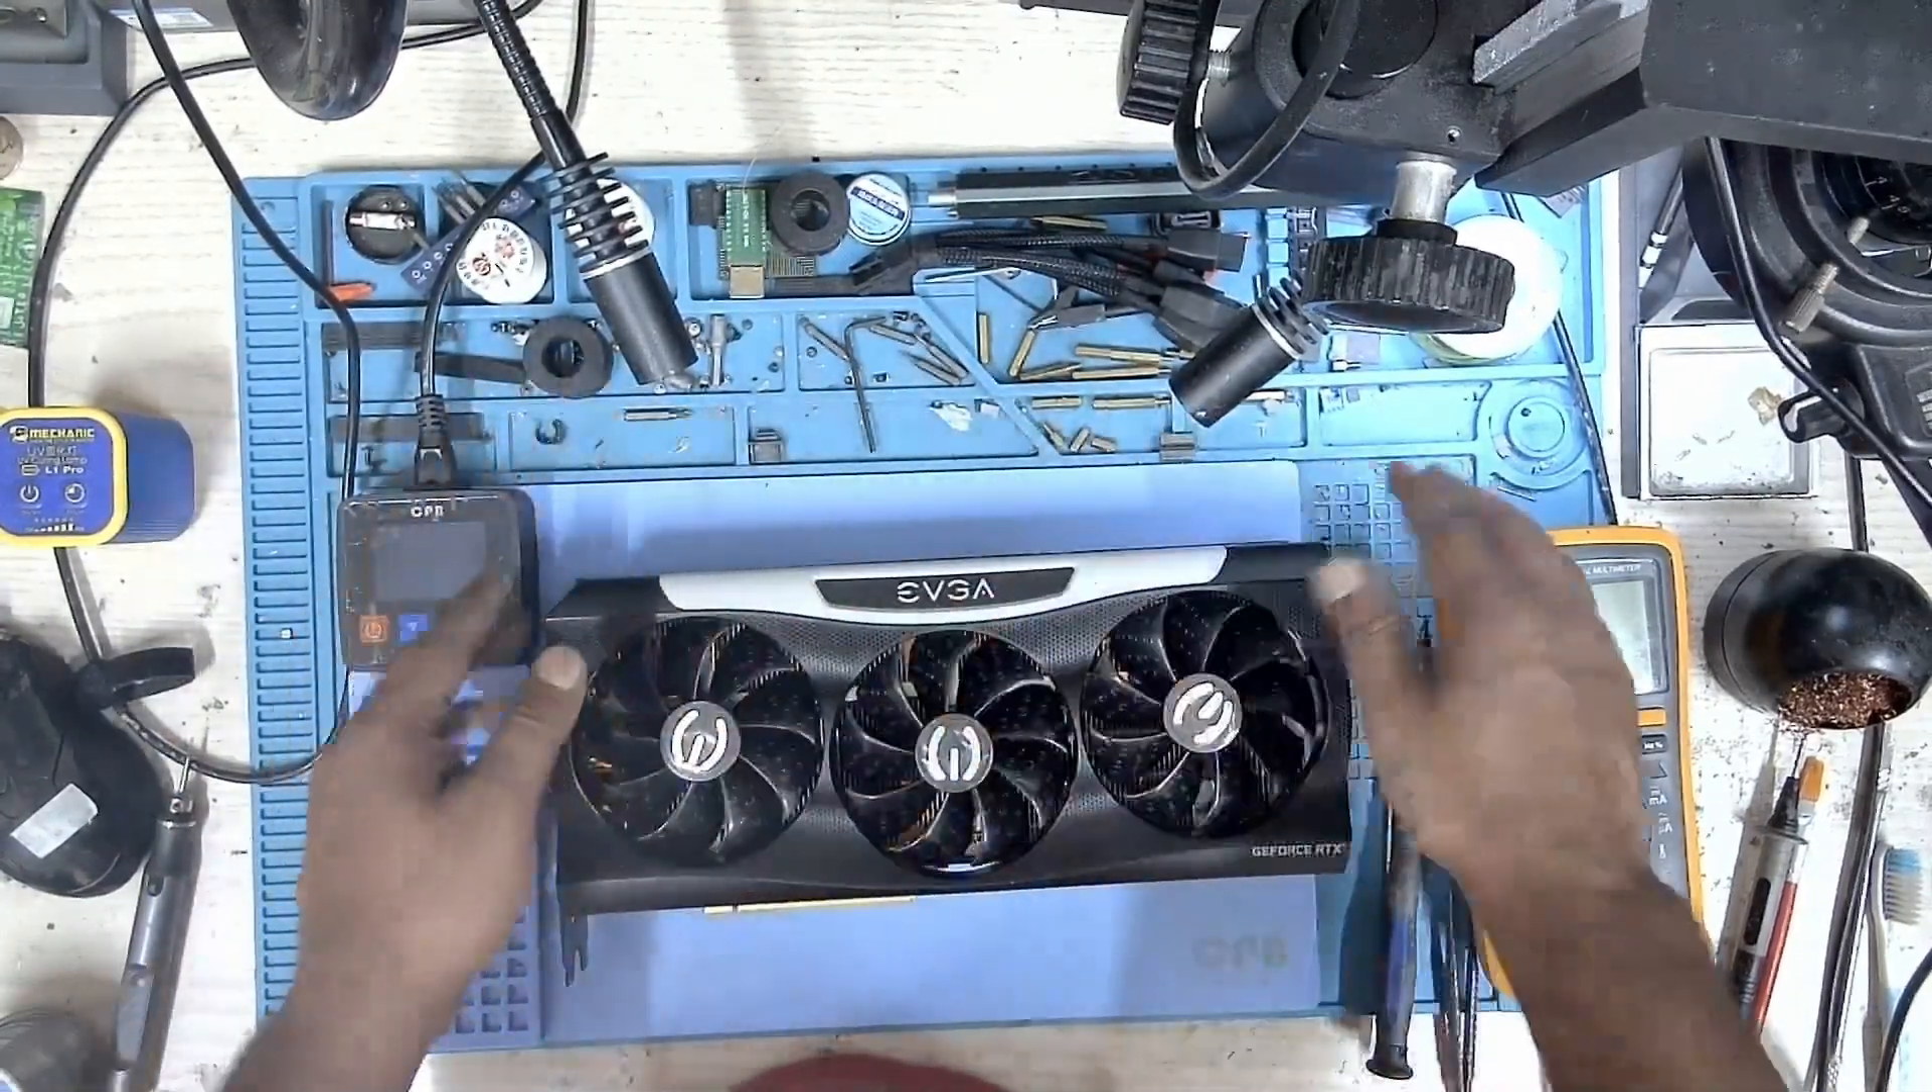Okay, so the card has been assembled back again and we are going to go ahead and put this card on our test bench back again.